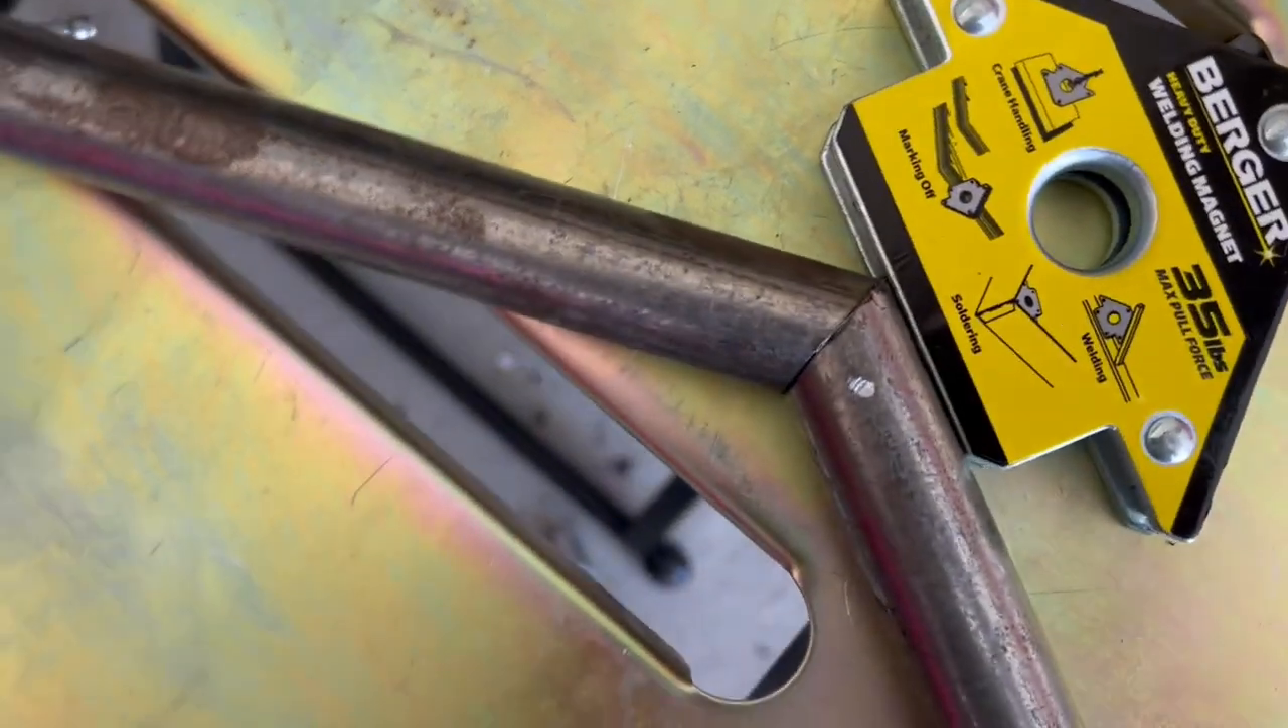Looks like we have good flush connection.